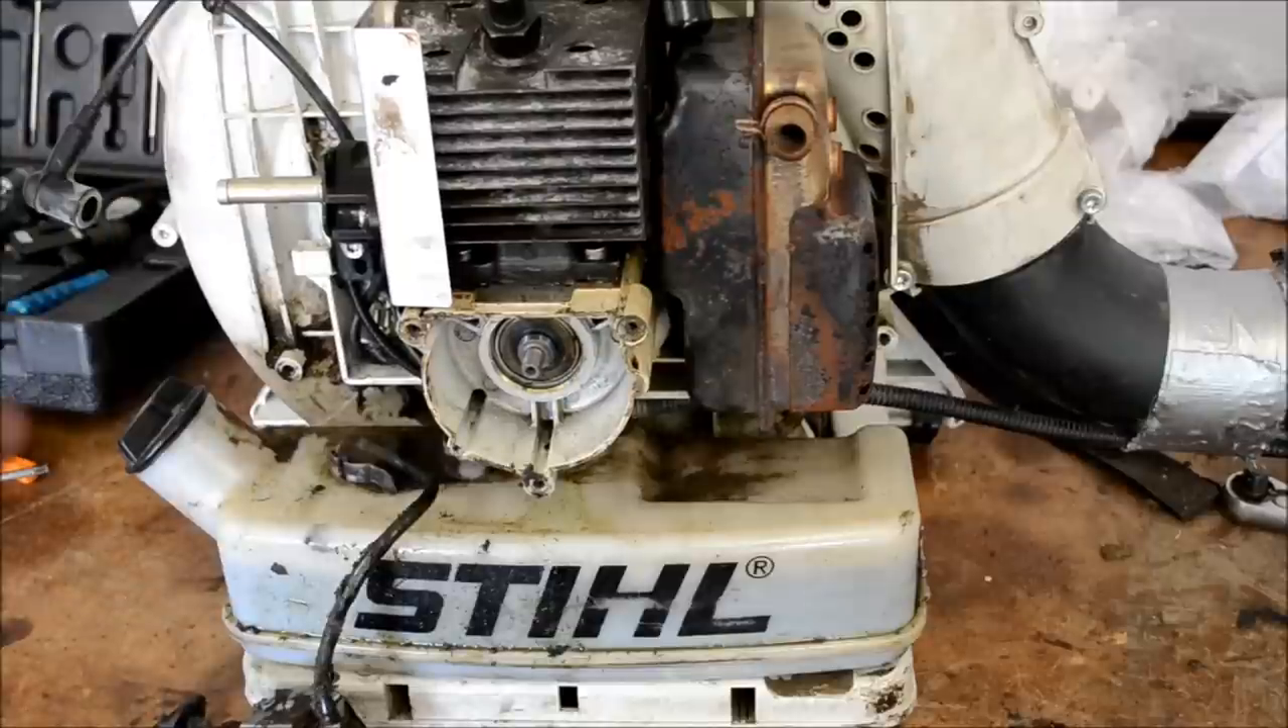I've got the gas tank and the engine mounted back on the blower shroud or the blower housing.